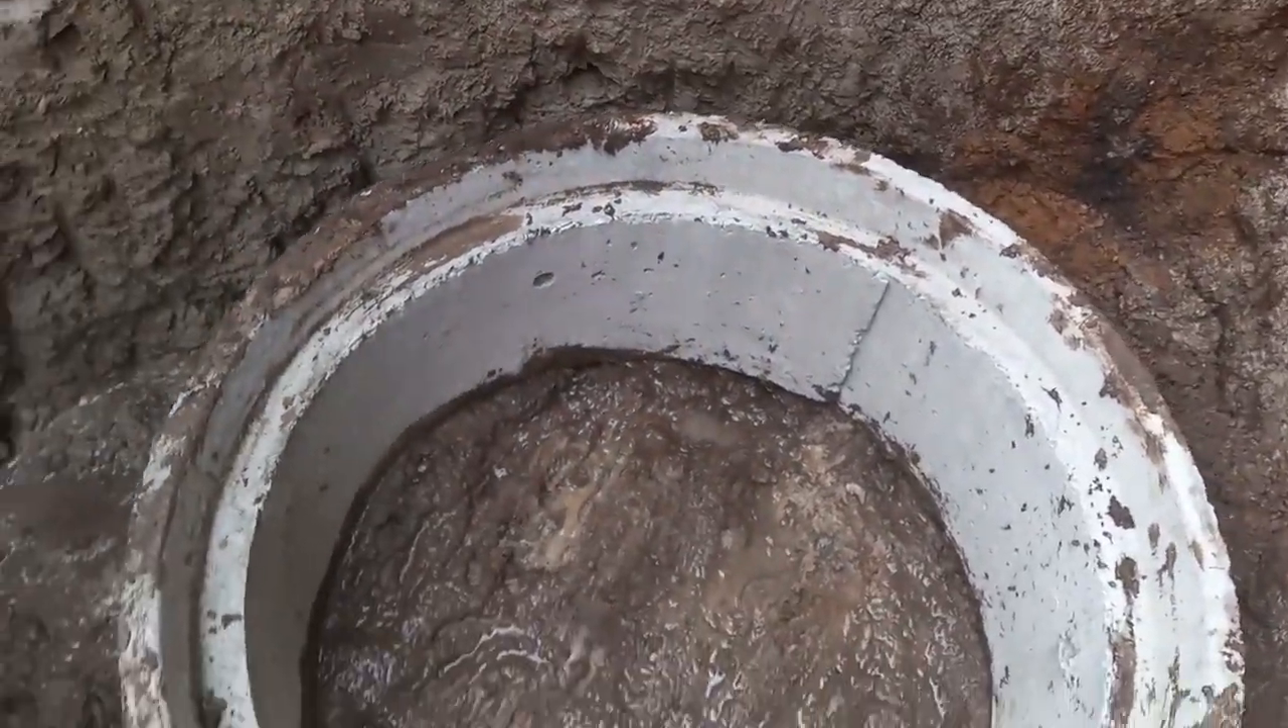The first riser is in.